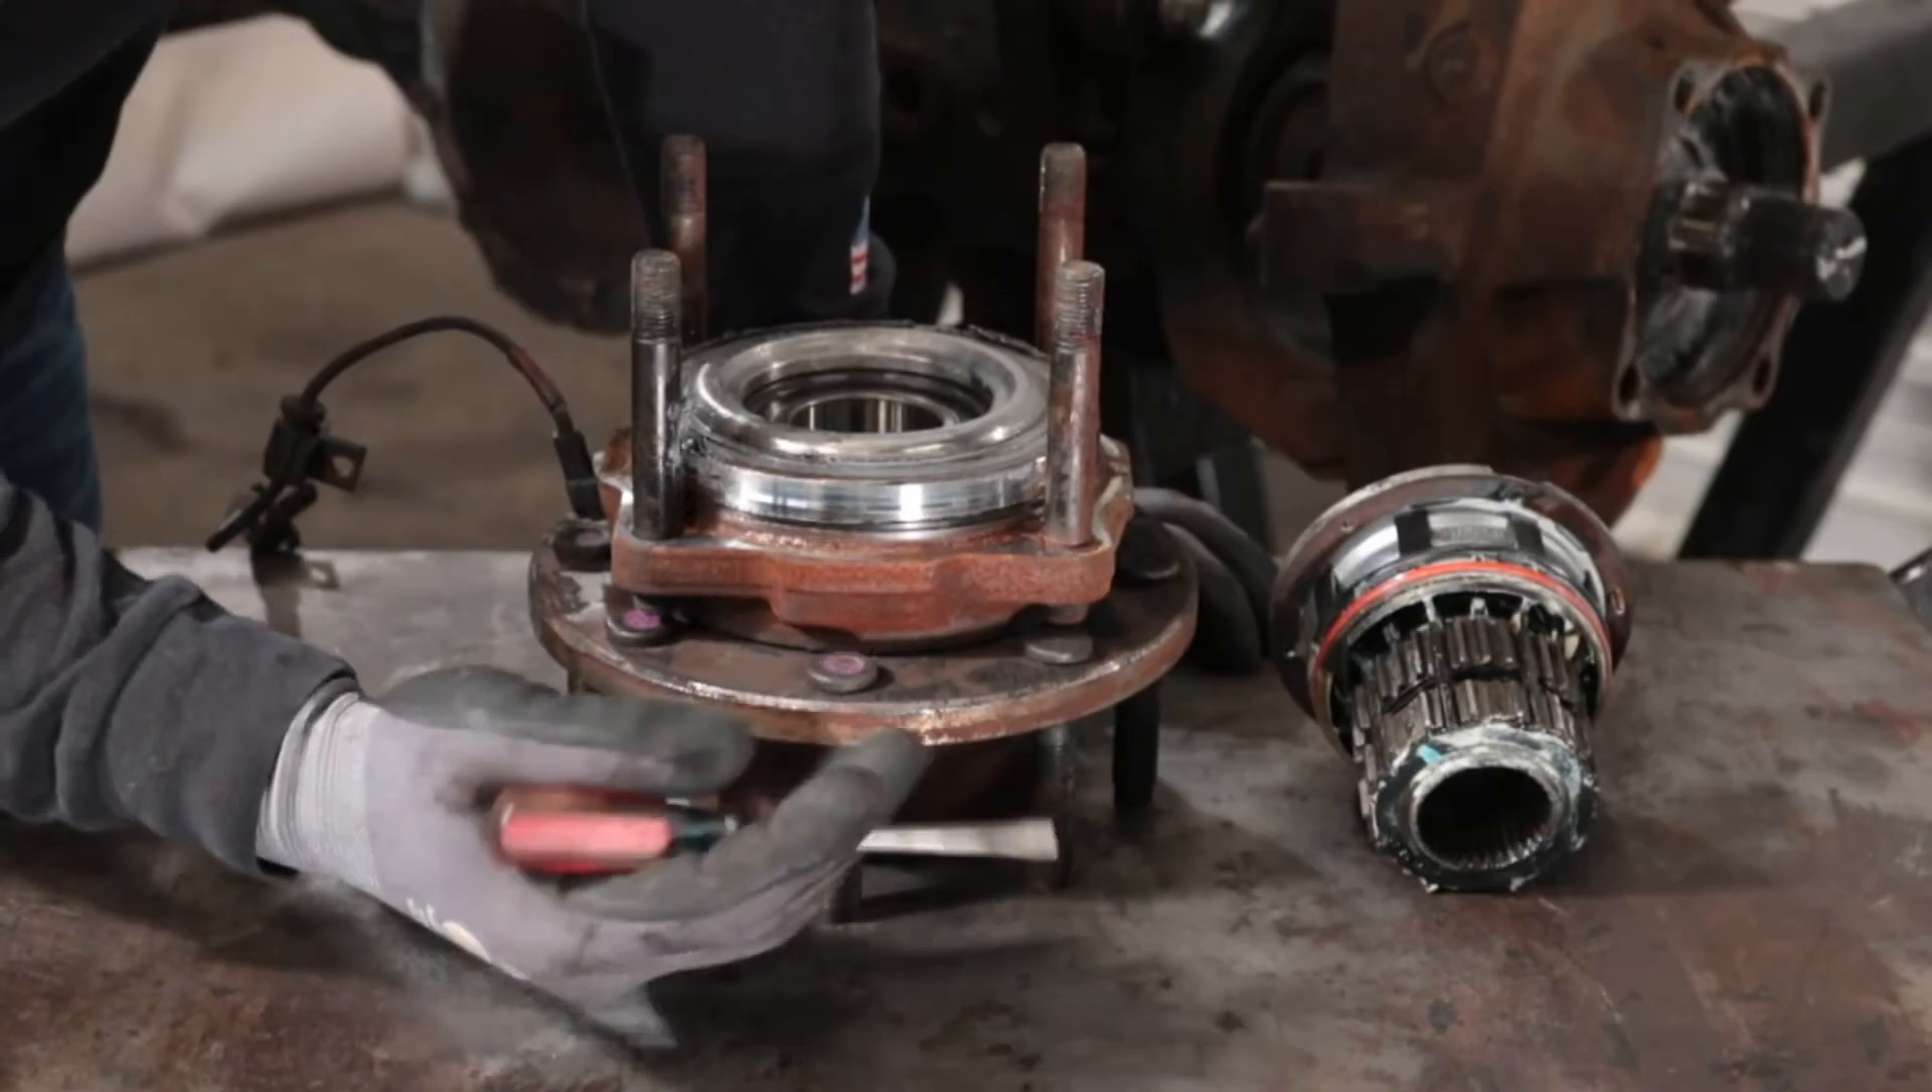Okay, two parts that we previously removed are the wheel hub assembly and the locking hub.